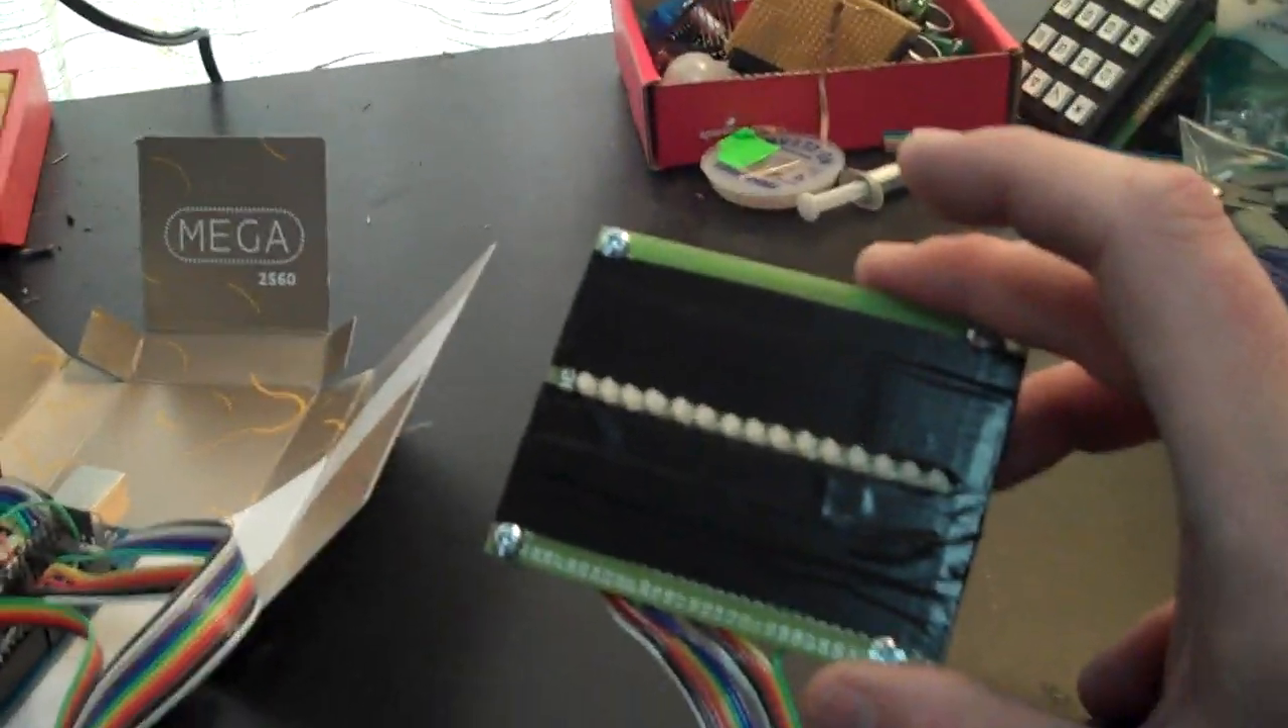So what I've done is I've just built this little LED board here.